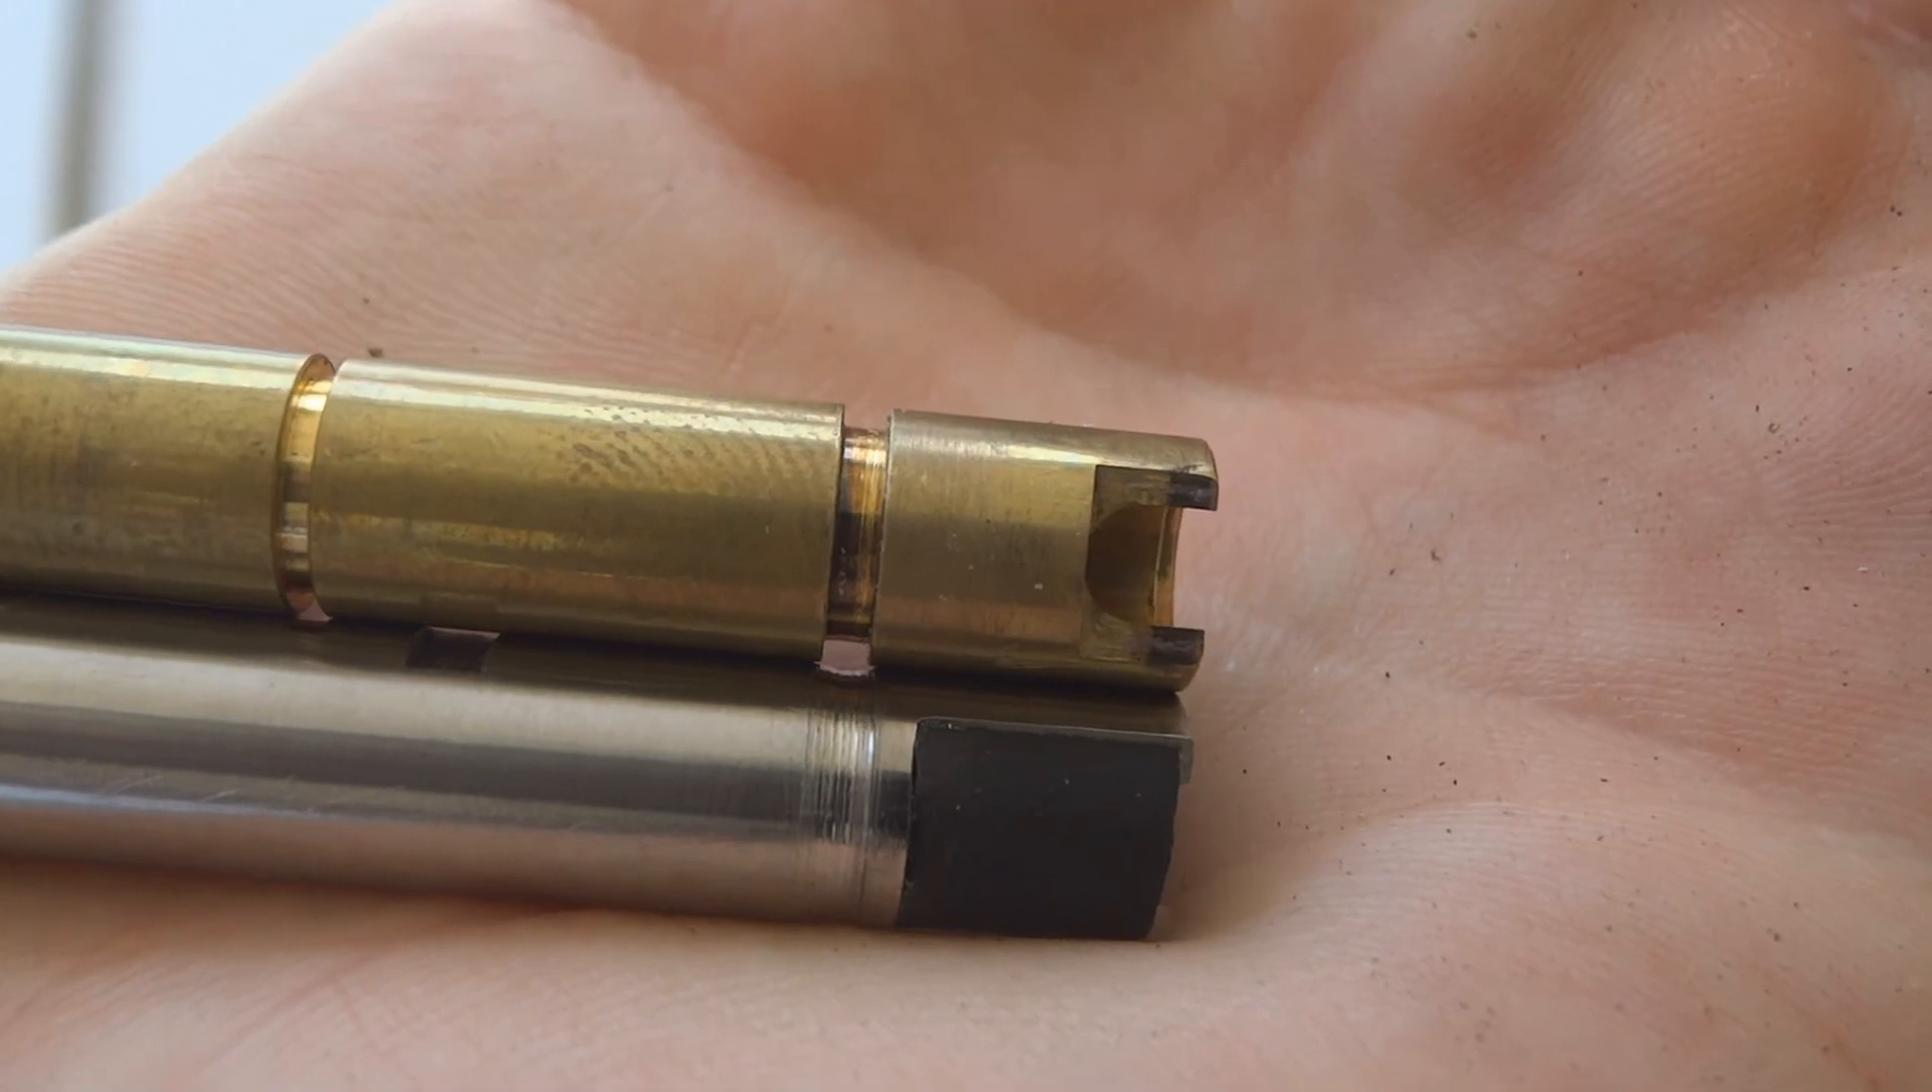Make sure that a little guideline cut, I'll call it here, is in the same spot as the ring on the stock barrel. And it is.